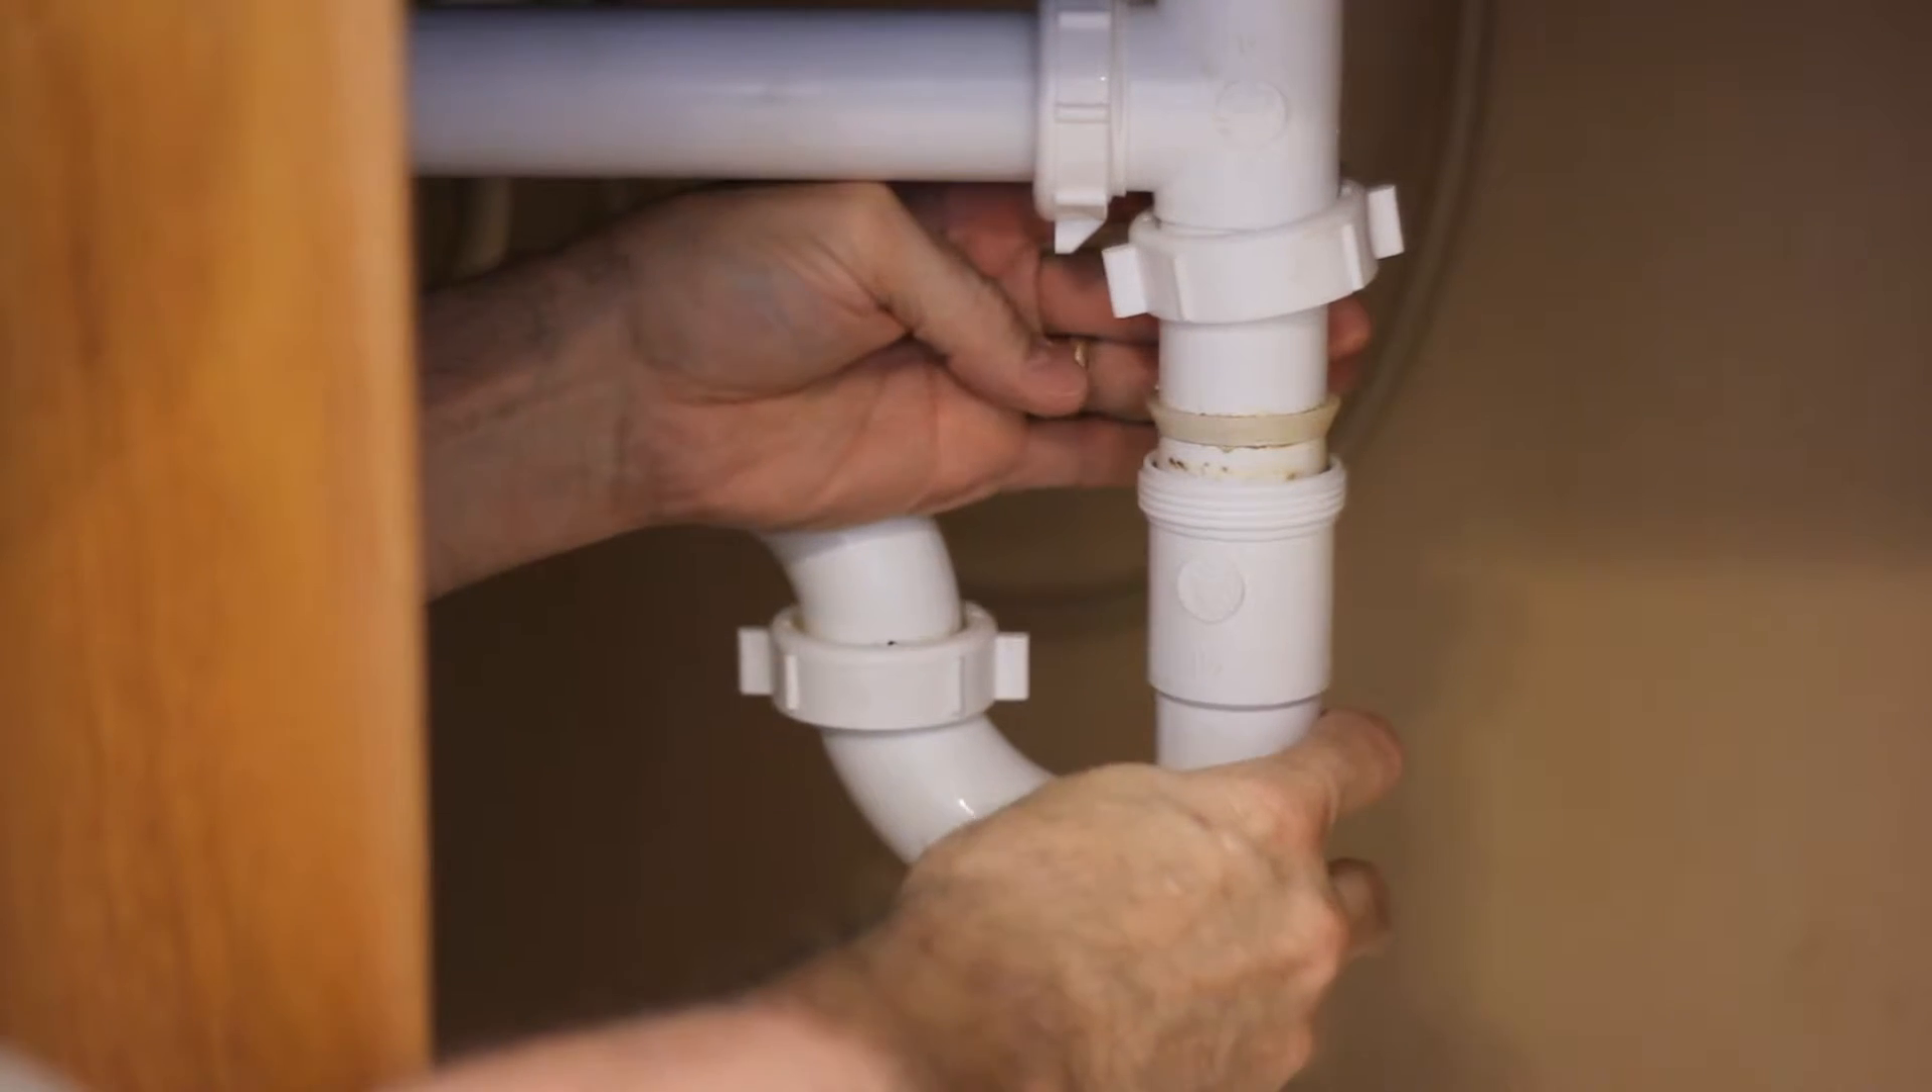You can see basically this upper pipe fits down into this pipe.